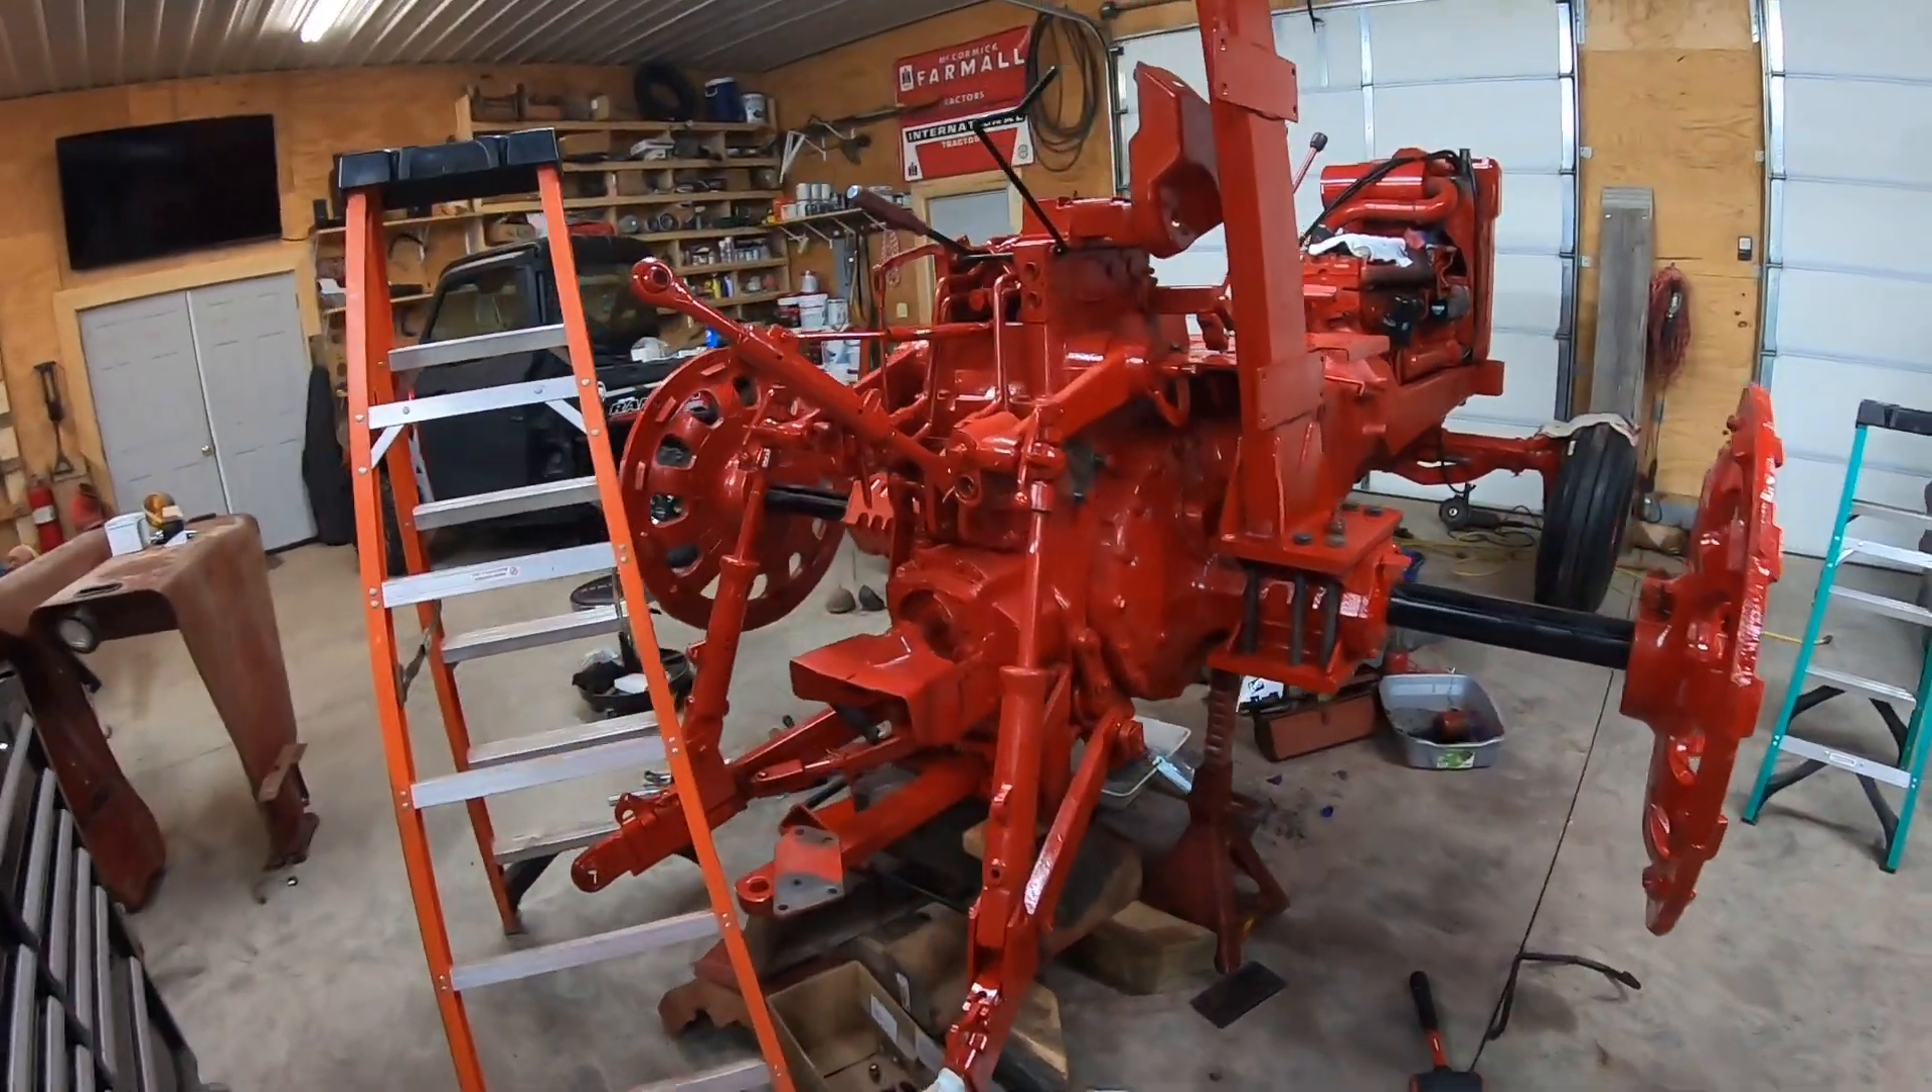Got the rear wheel castings back on from paint.